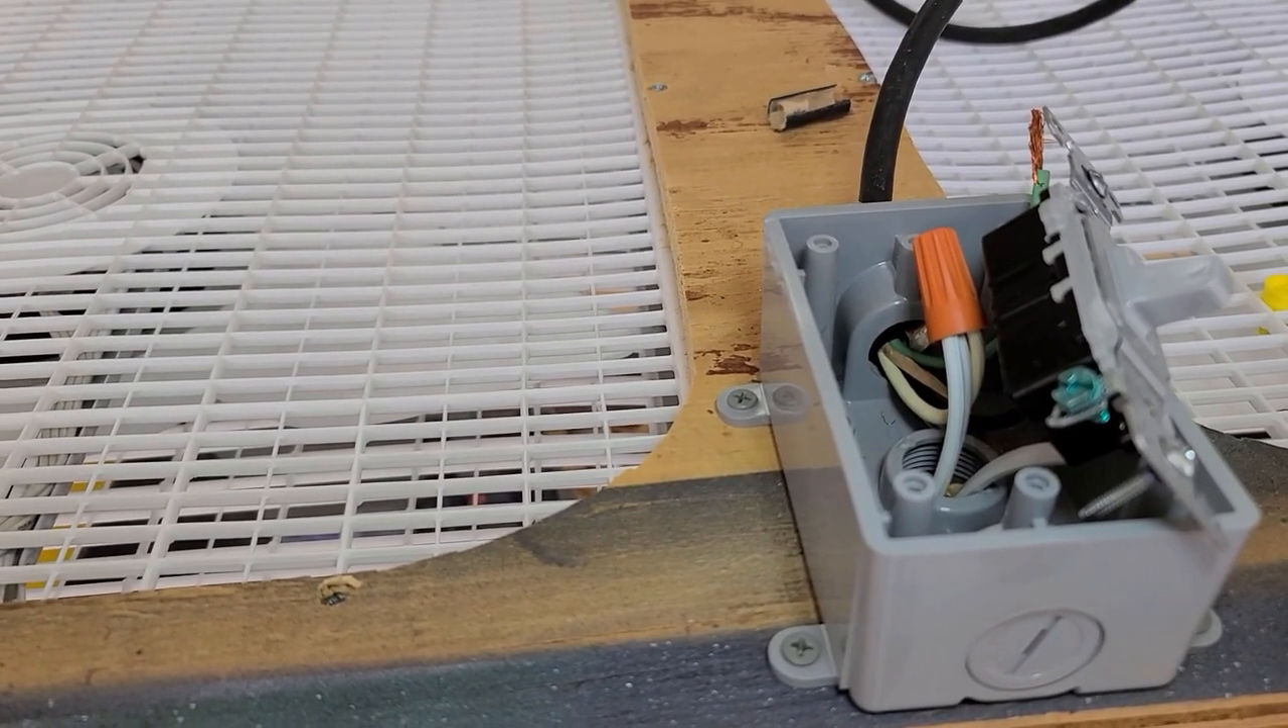So I put and mounted a switch box on the outside.